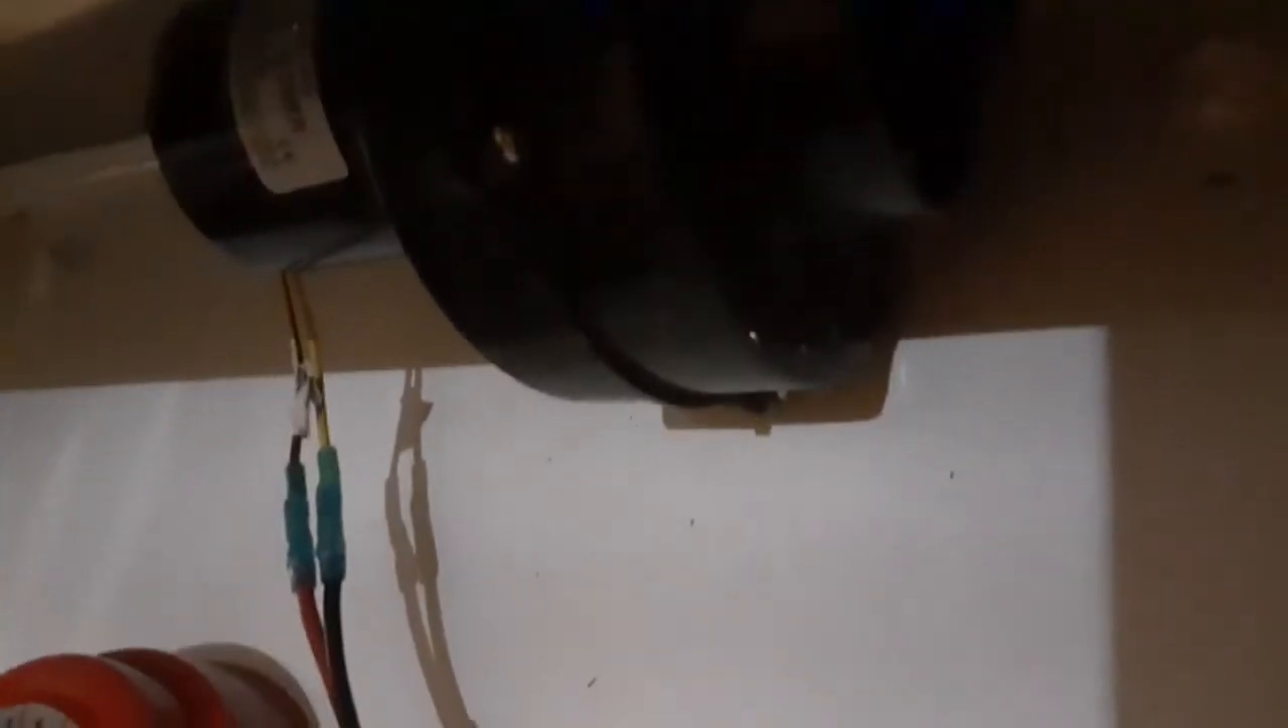And up under here, our fan is mounted, as you can see. Got our wiring attached.